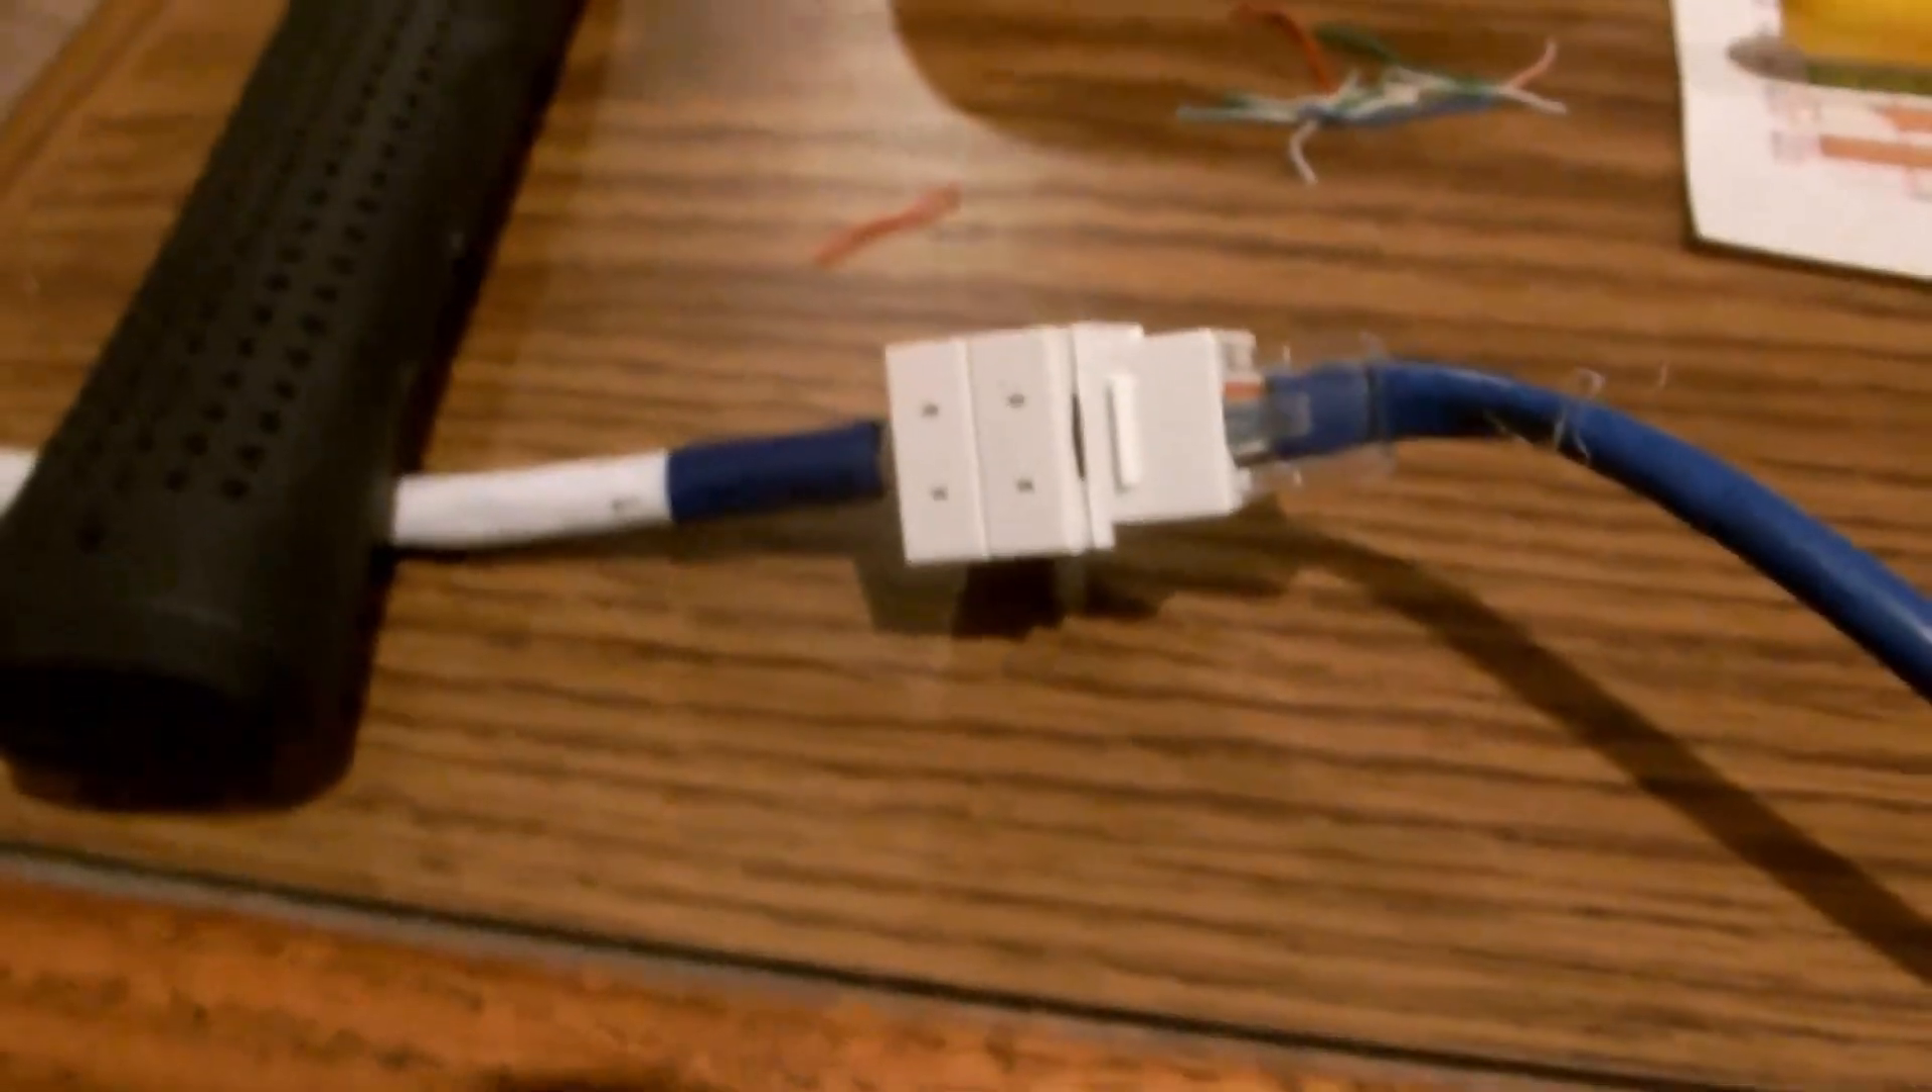We have the last socket put on on our final cable here so next step is to run it and test it.